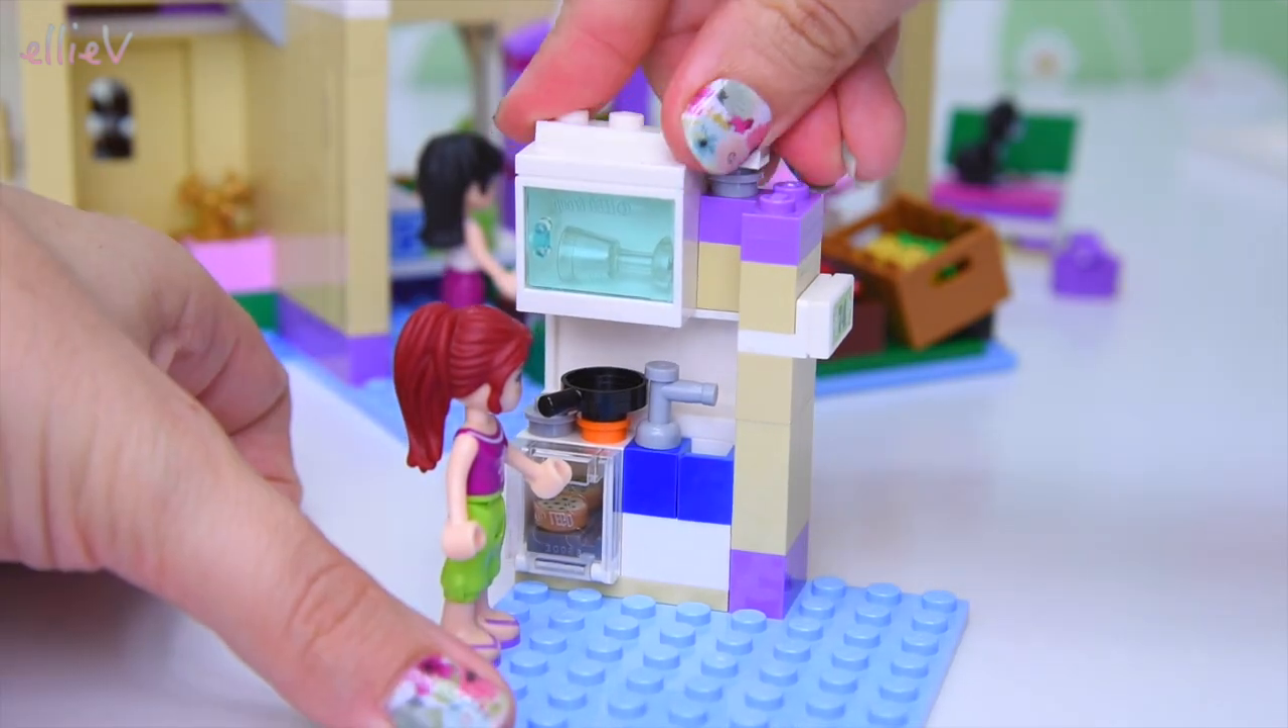Here we have a glassed cabinet with a glass in it which has to lie down because it doesn't fit in there standing up.